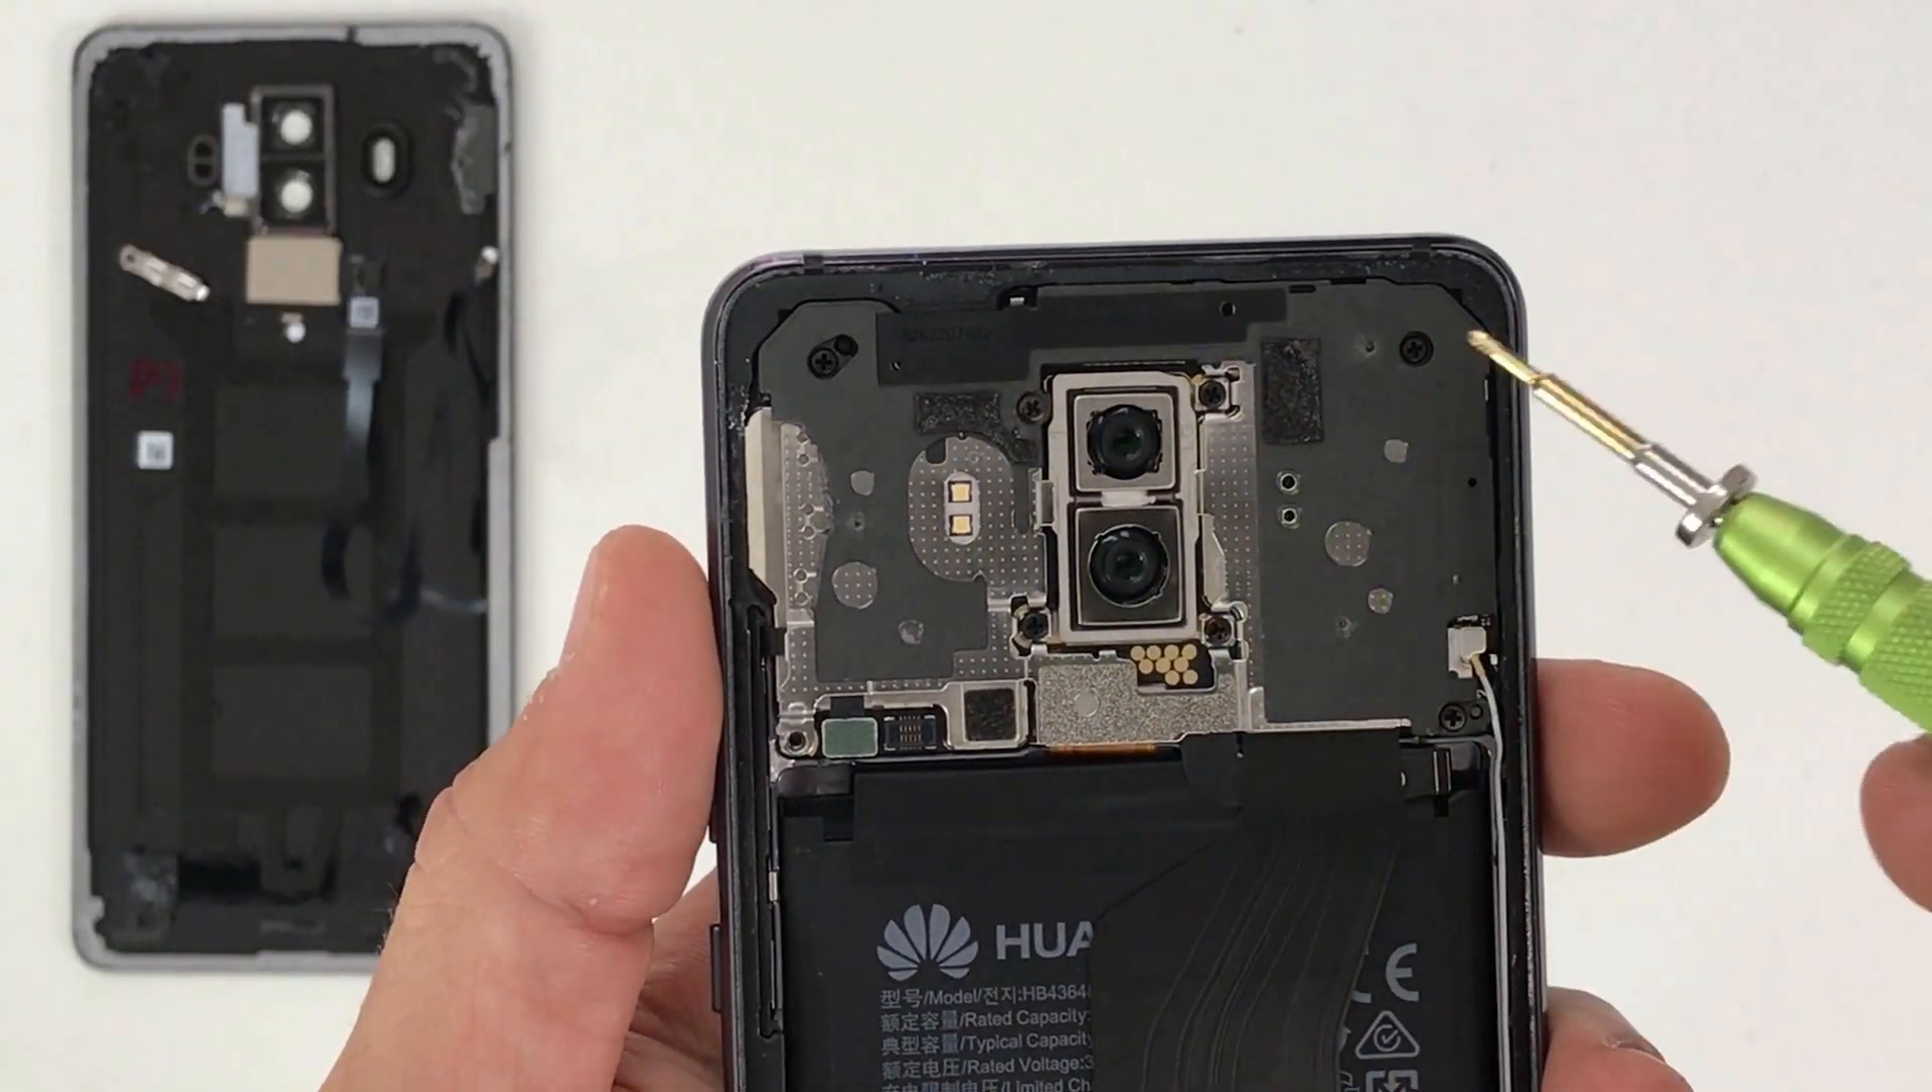So the back cover is now out of the way.